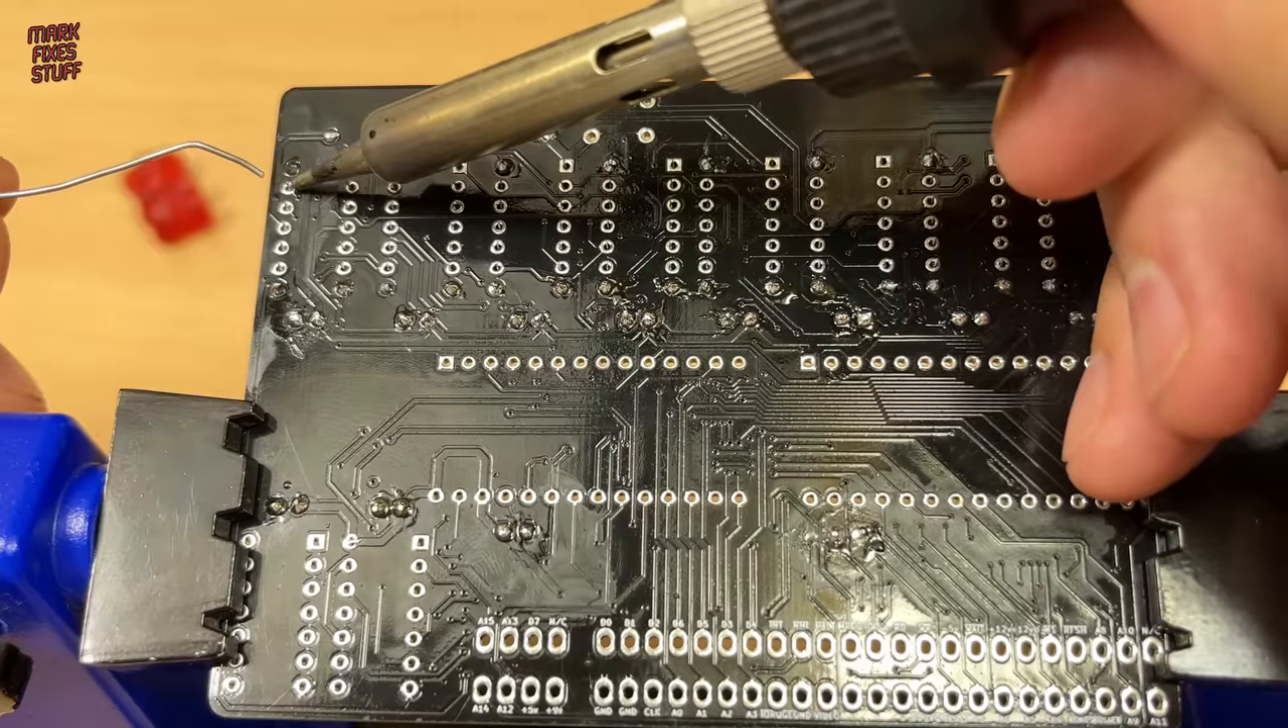After removing the tape, I just have one gazillion pins left to solder.